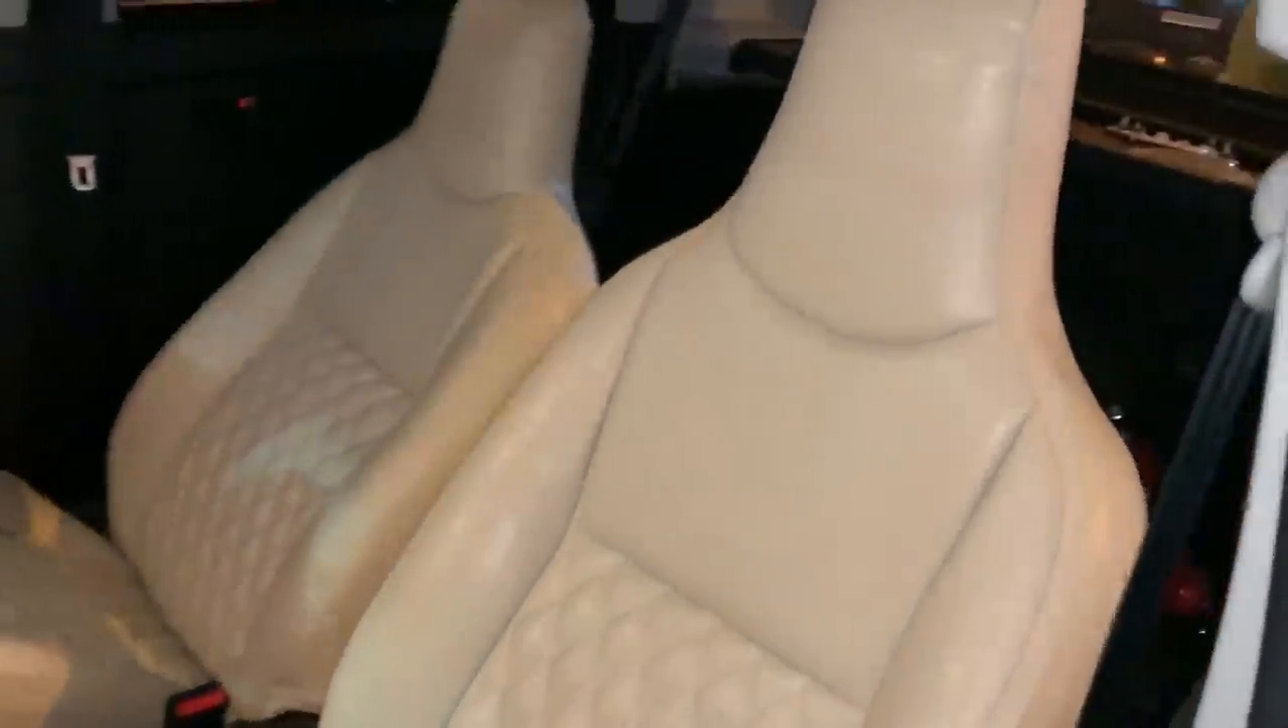फ्रंट की जो सीट्स है वह यहां पर लग चुकी है।